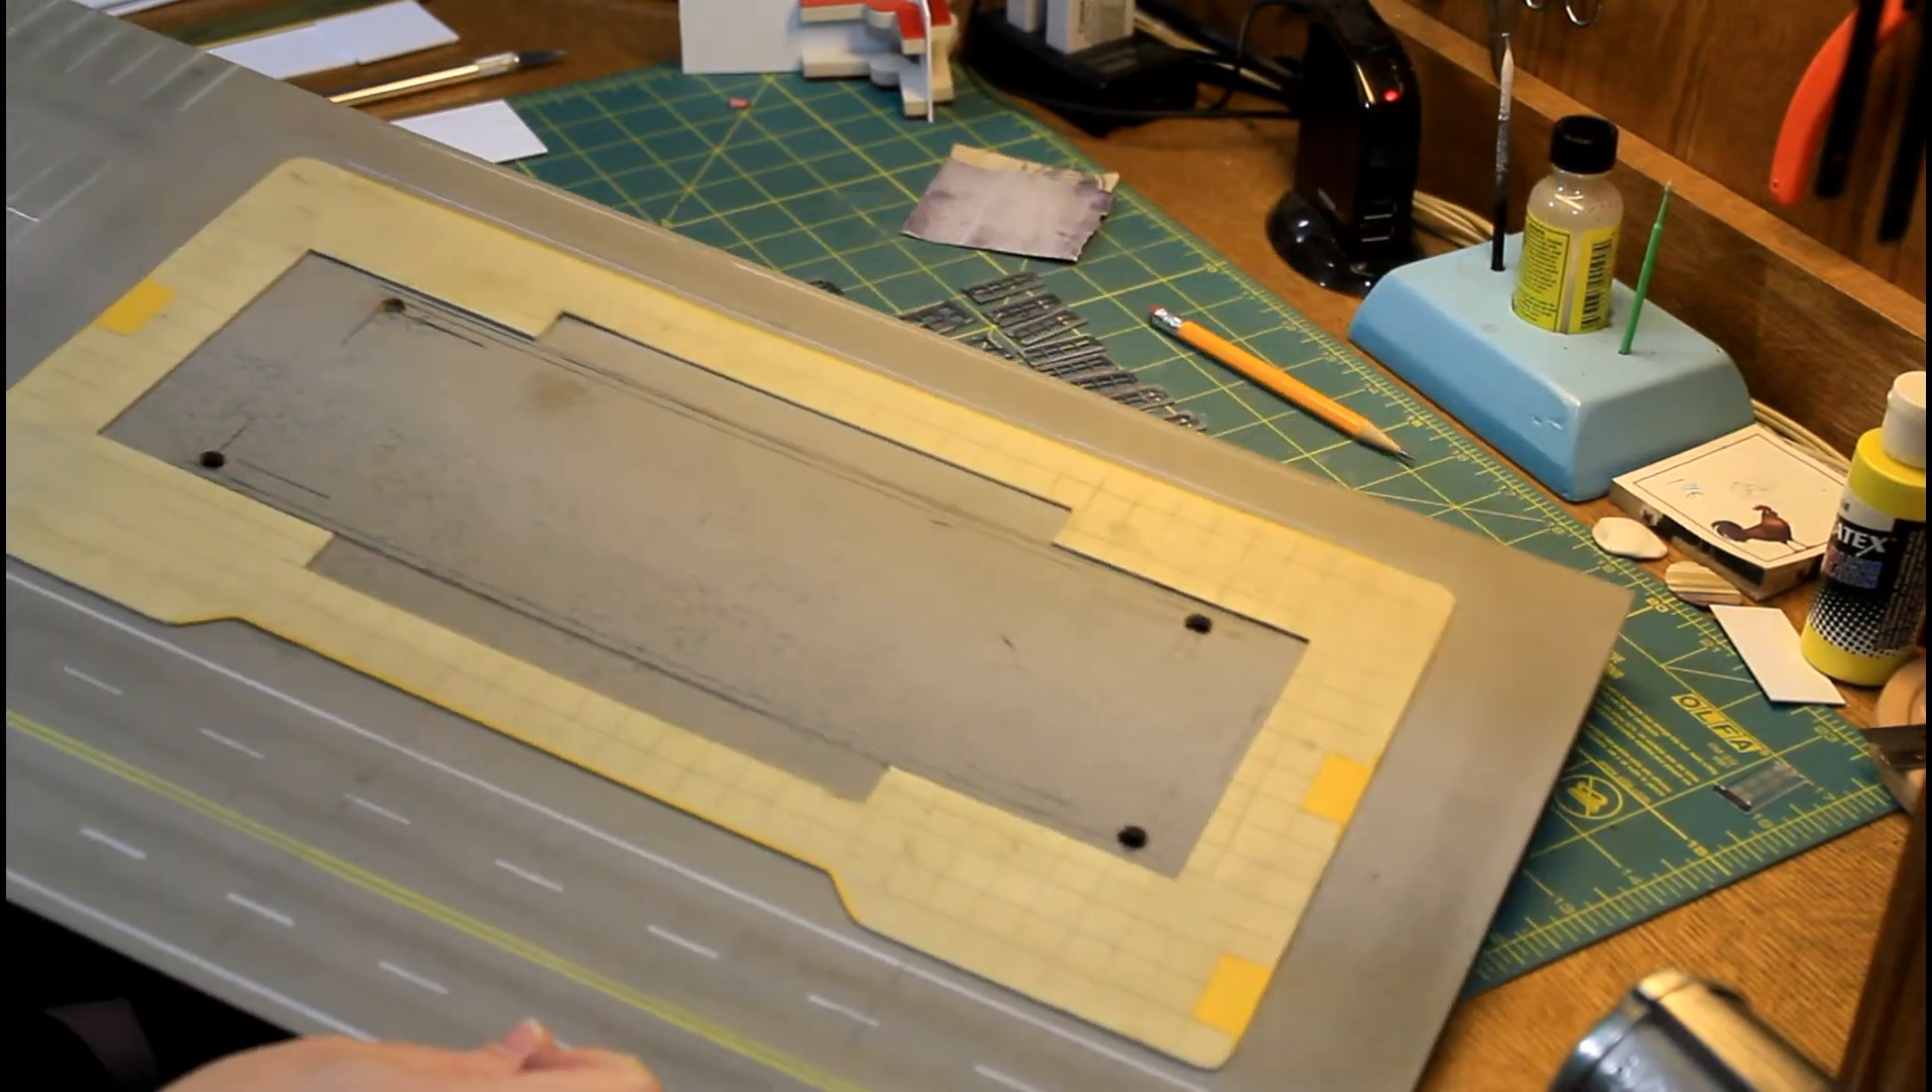So this sidewalk and this whole thing, it's all put into place. Now I've also gone in and I measured out exactly where the lower level is going to go.